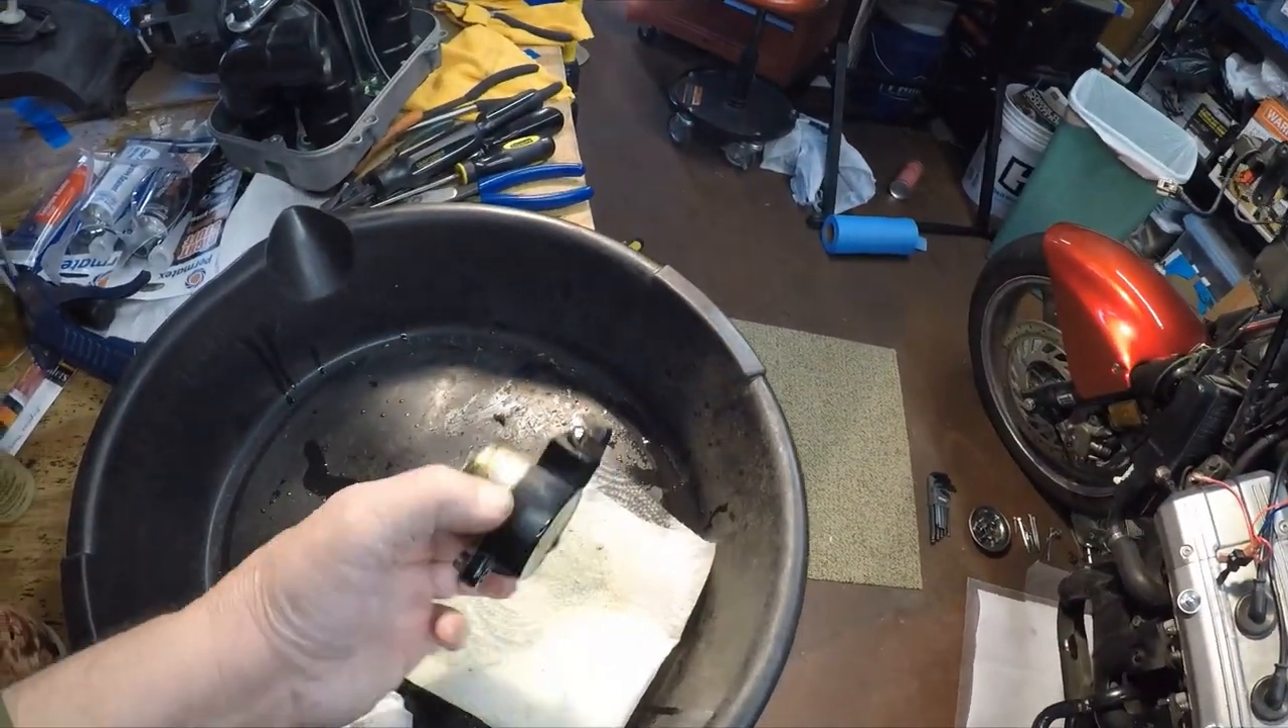There's a slave cylinder down there in front of the bike so I got it off.